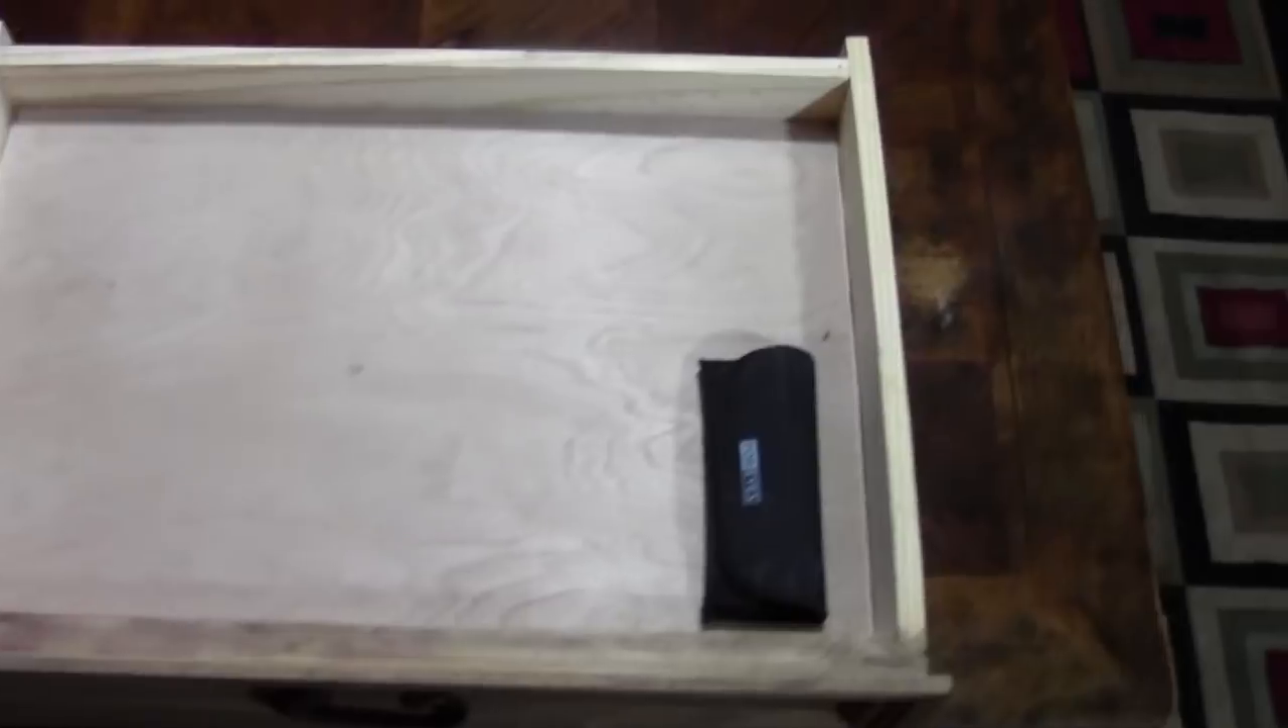Uh you can see the the floor is in that's just a piece of balsa wood we got from a local hobby place.